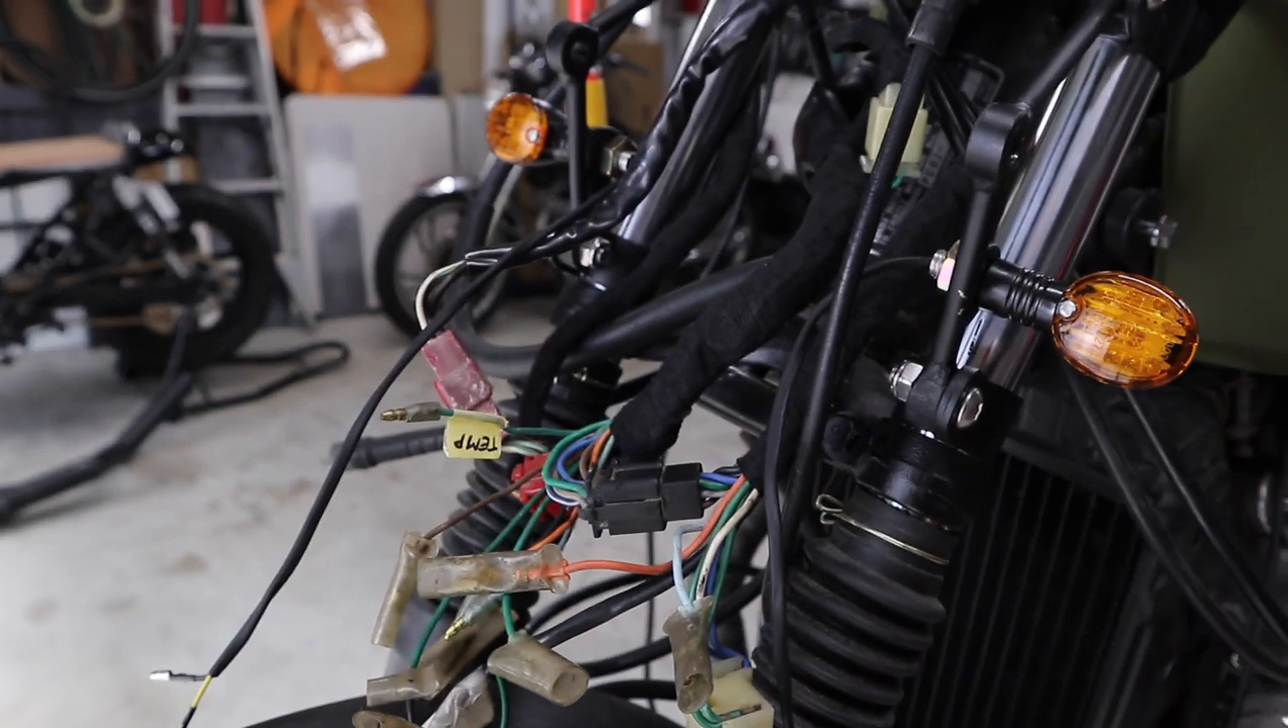I've still got to pretty much find home for most of this wiring which i've tidied up.